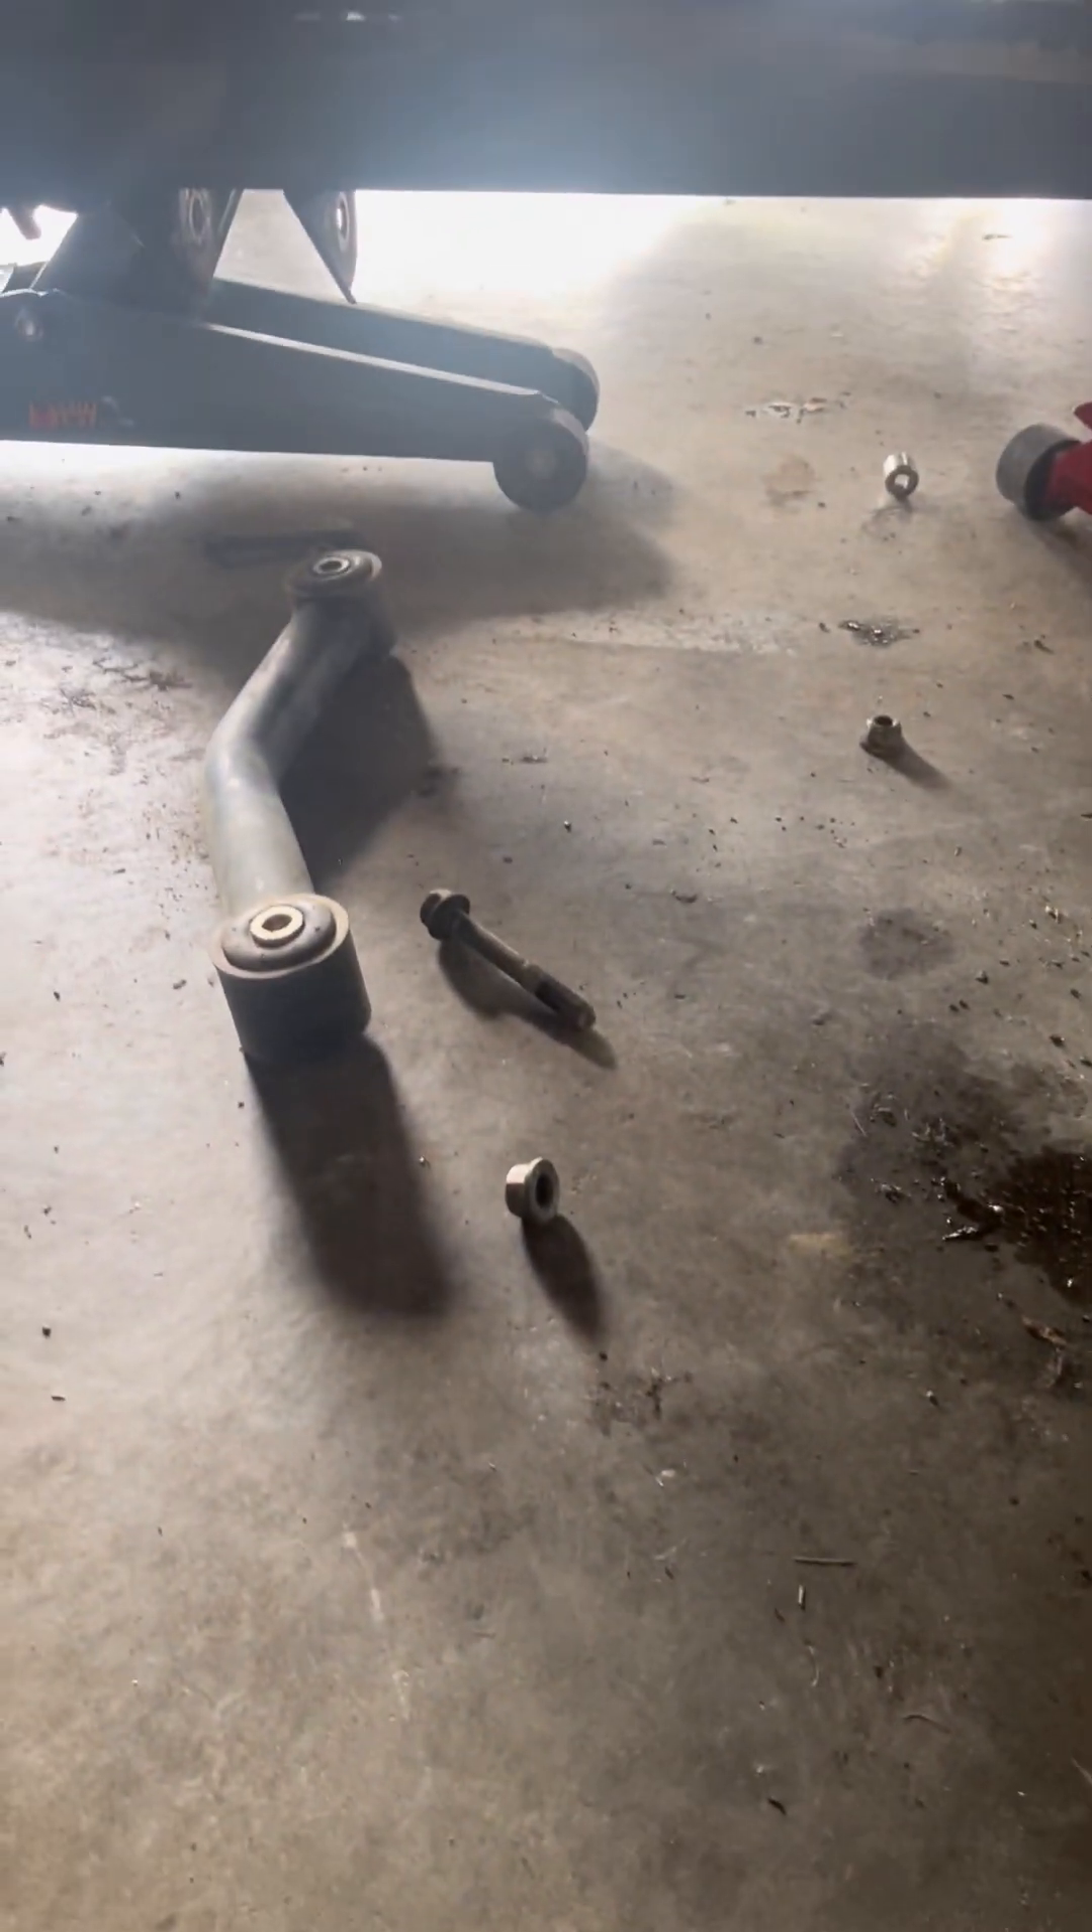But as you can see old control arms are off right here and we're going to get the new ones out get them adjusted and then try to slap these back in.